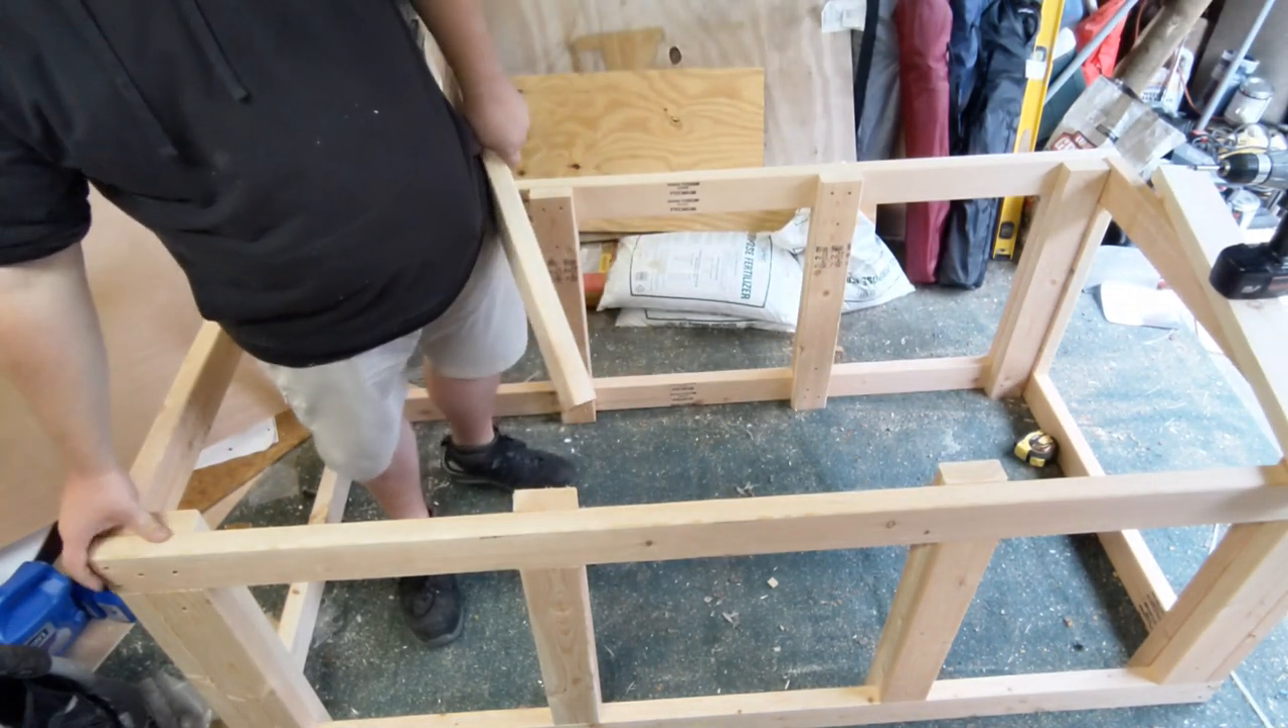So, braces are on here. Corners are pretty much done.